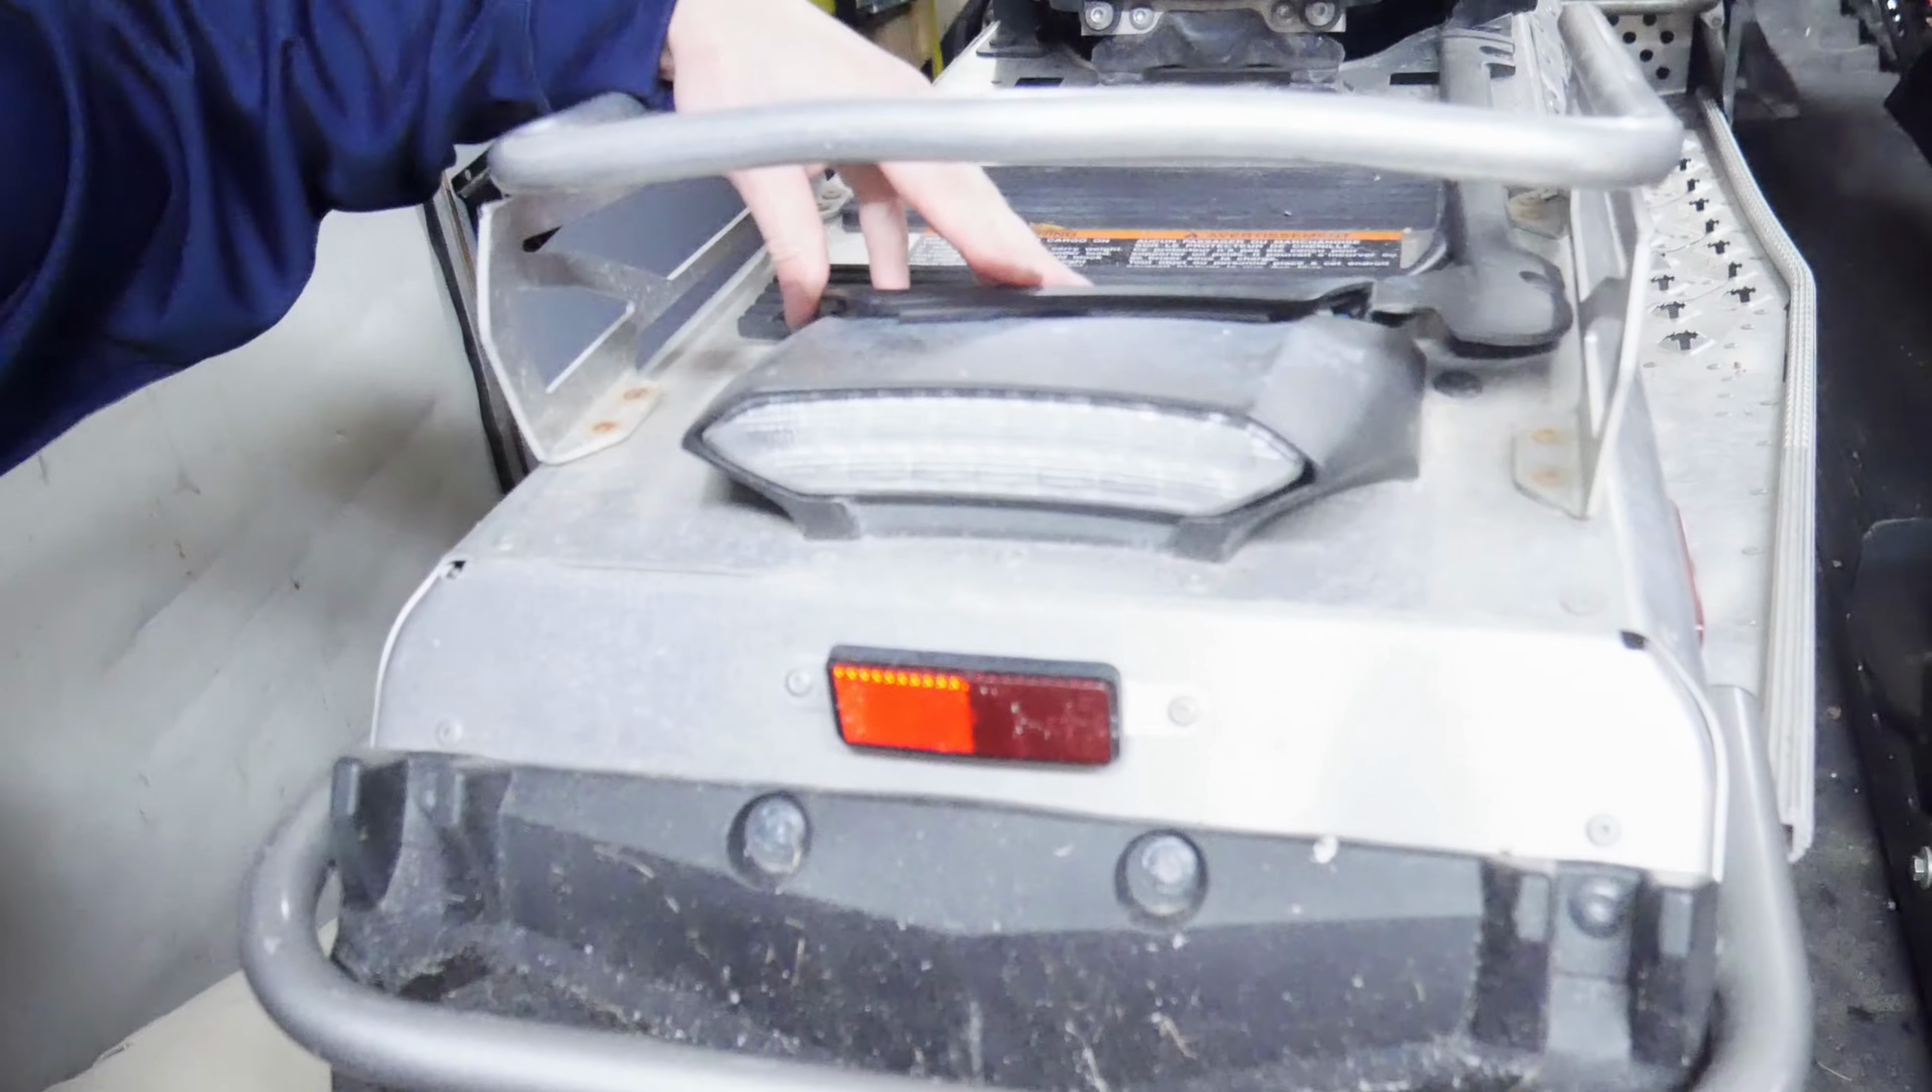I've got this rack But the problem is is this tail light is Literally right in the middle of that rack. I Mean it gets right in the way can't really put anything there.